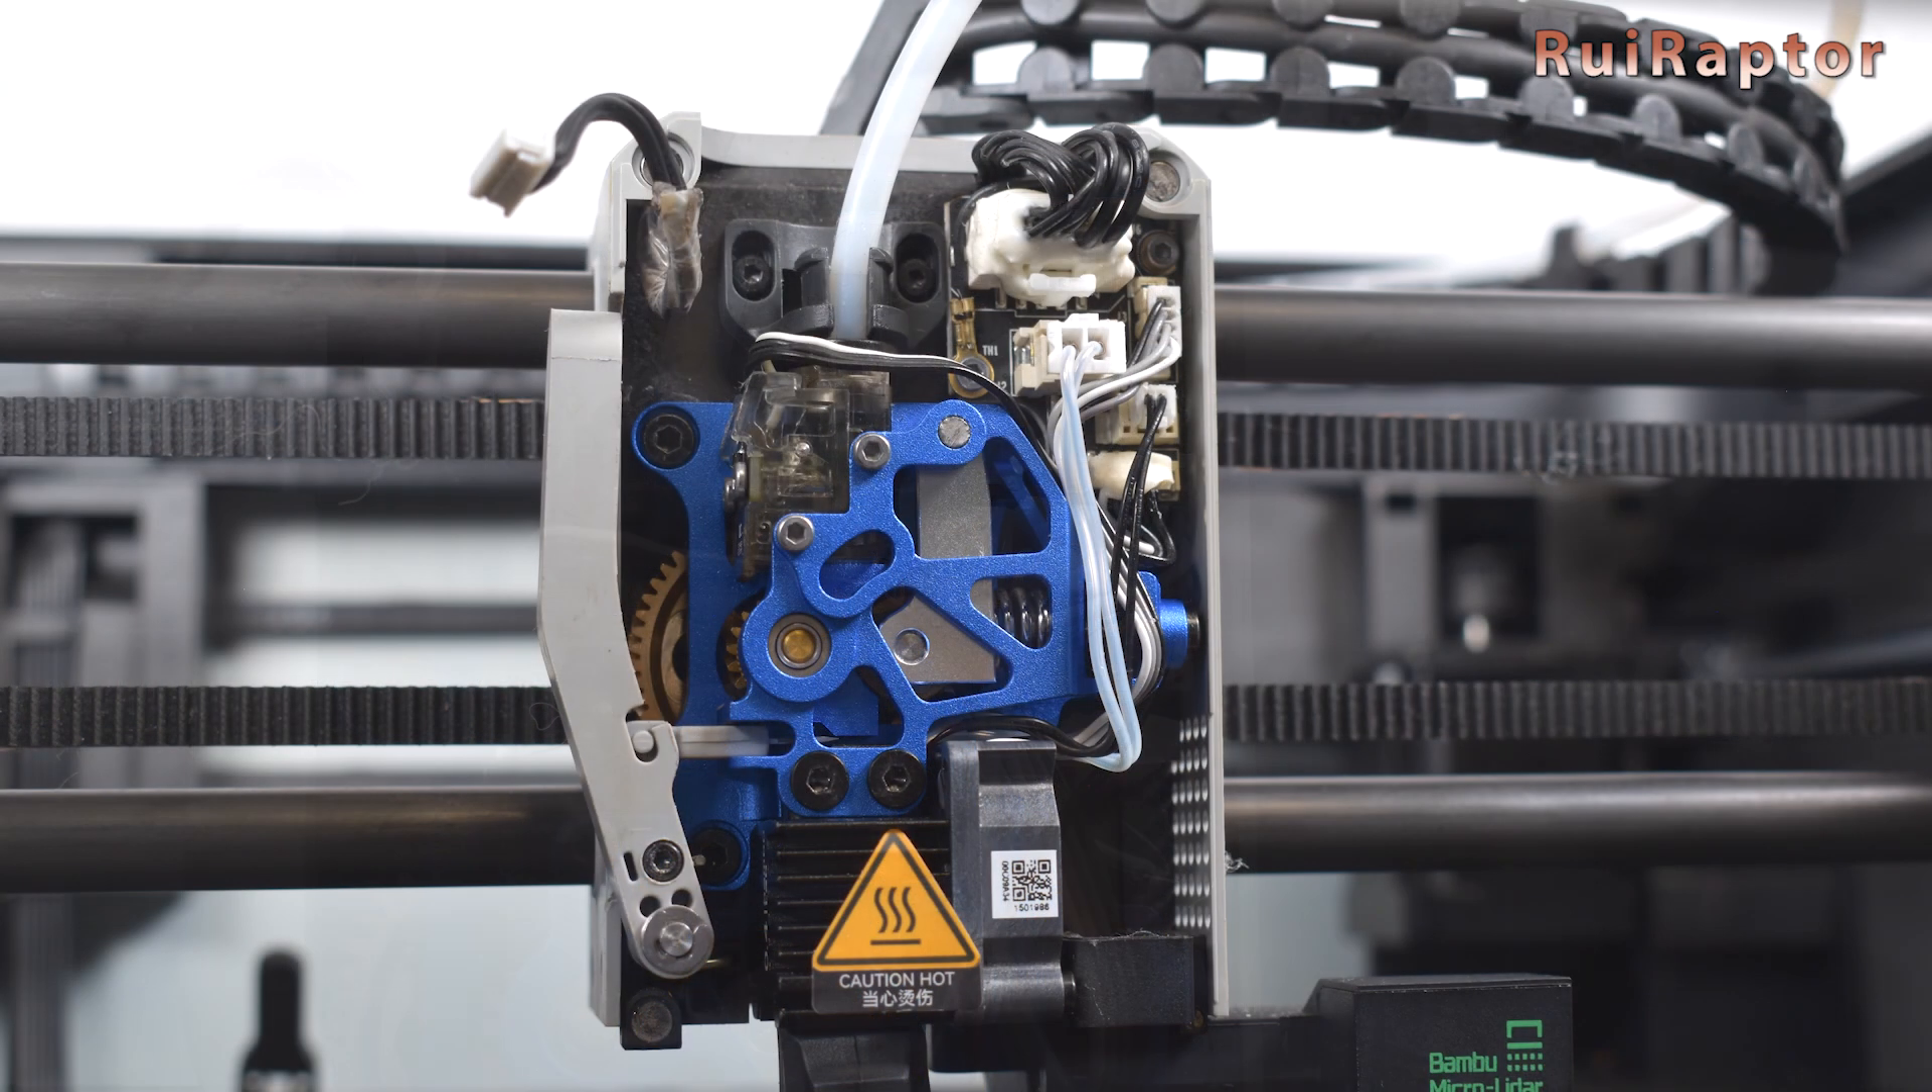And that's it! The metal extruder is installed.